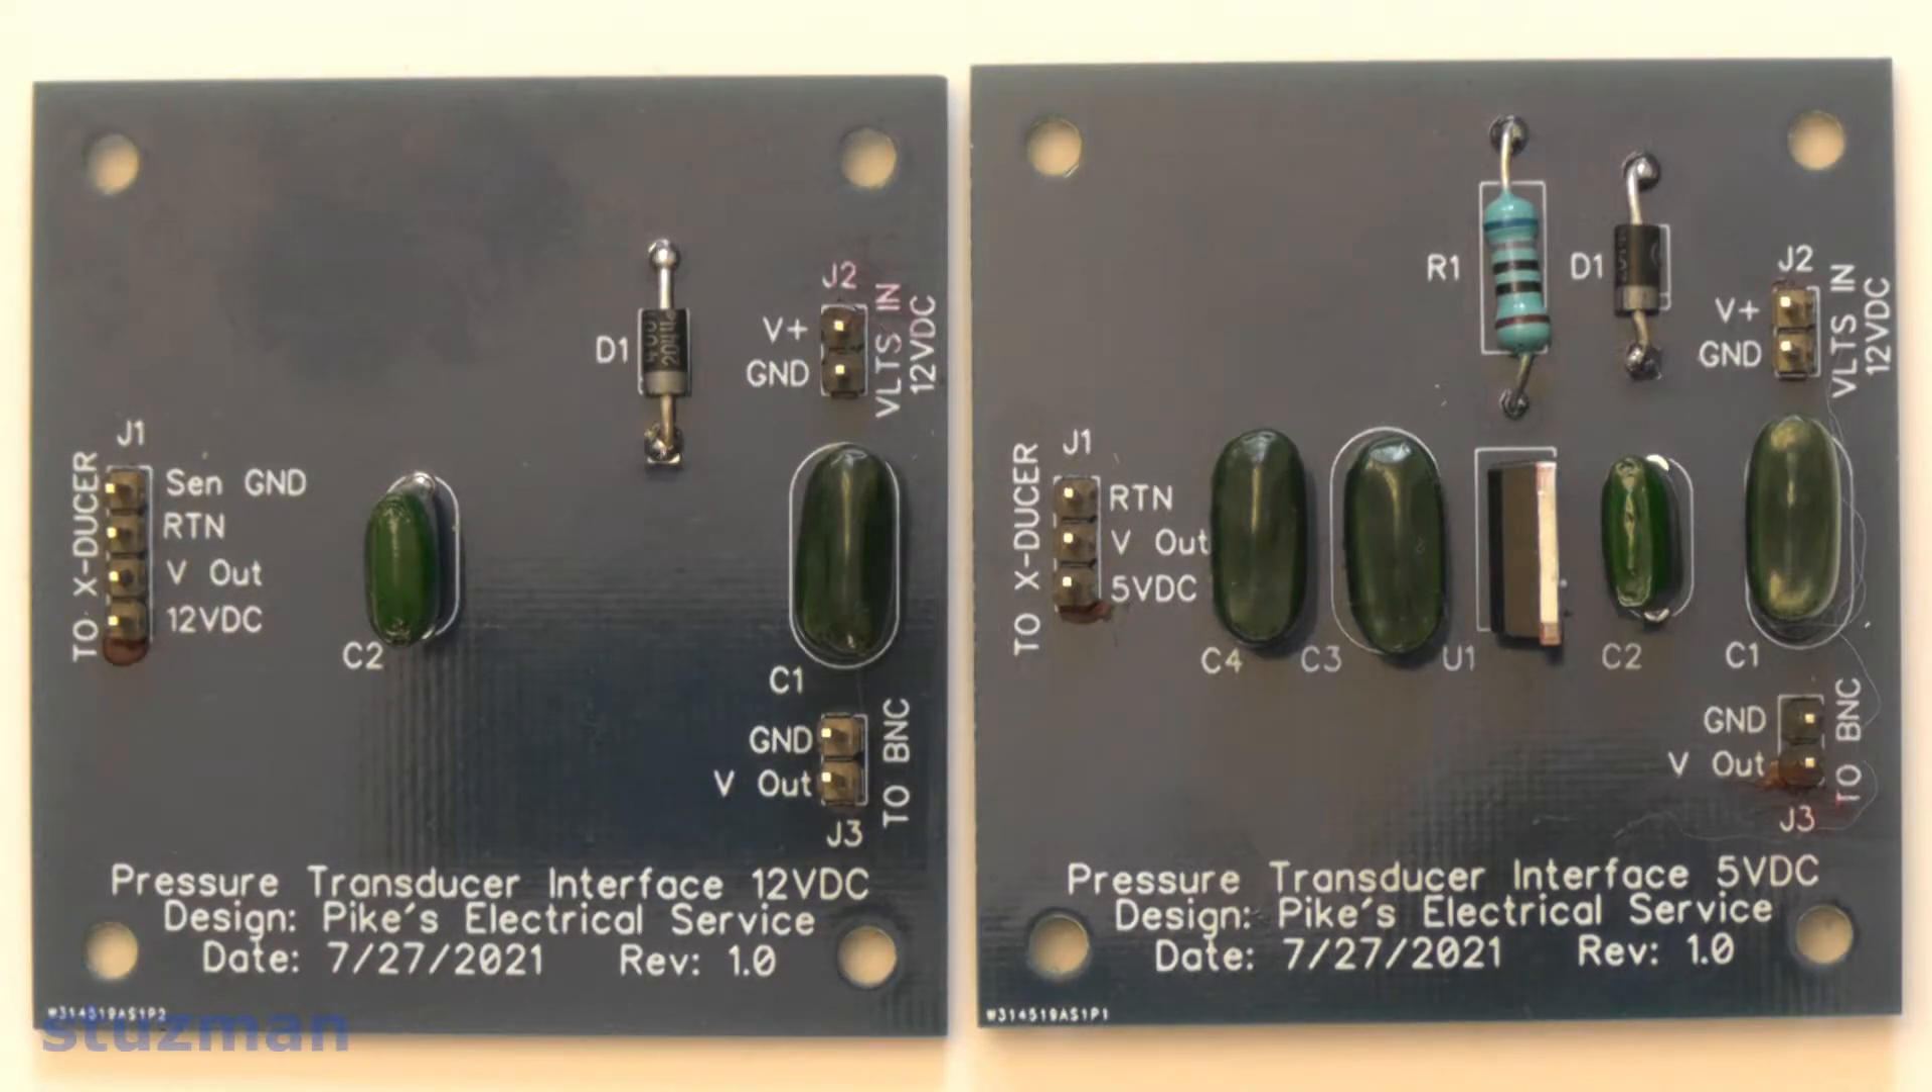Here you can see the two printed circuit boards with their components soldered in place.